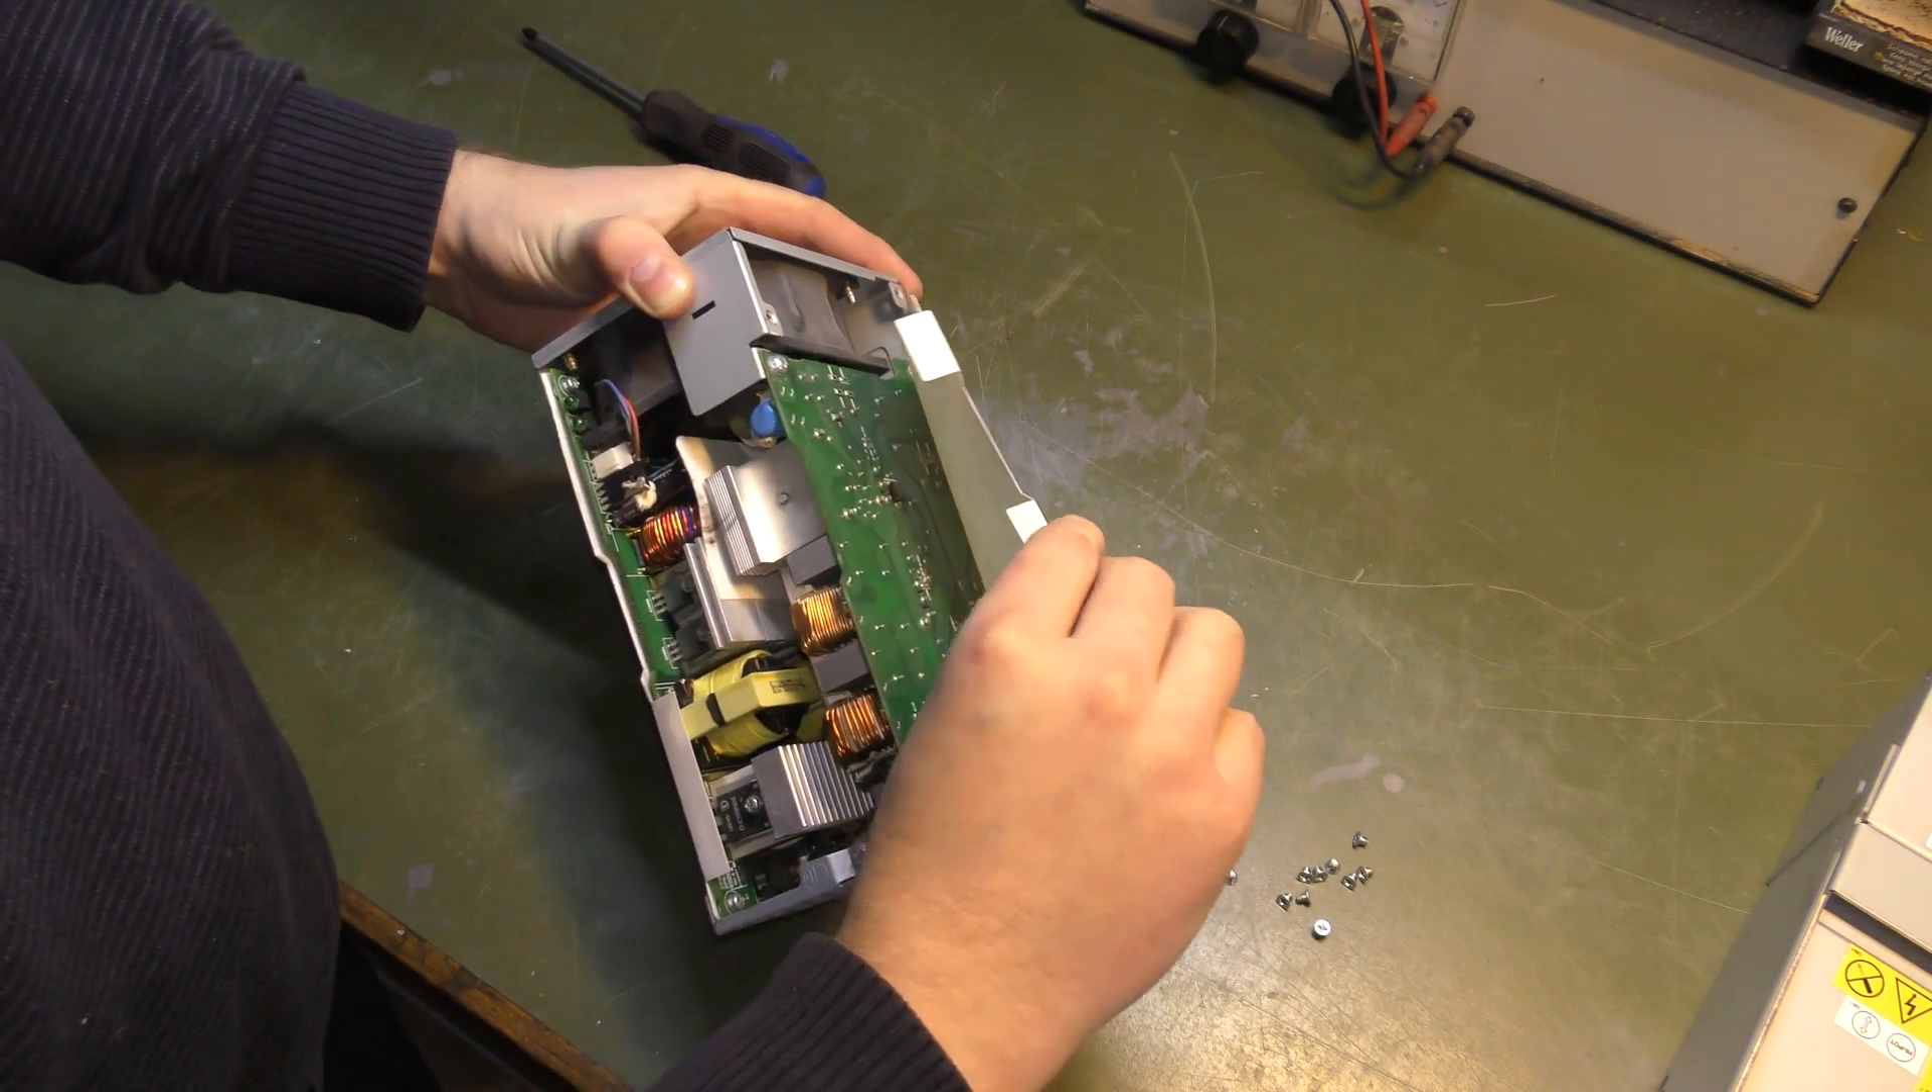Top comes off and here are the power supply insides.